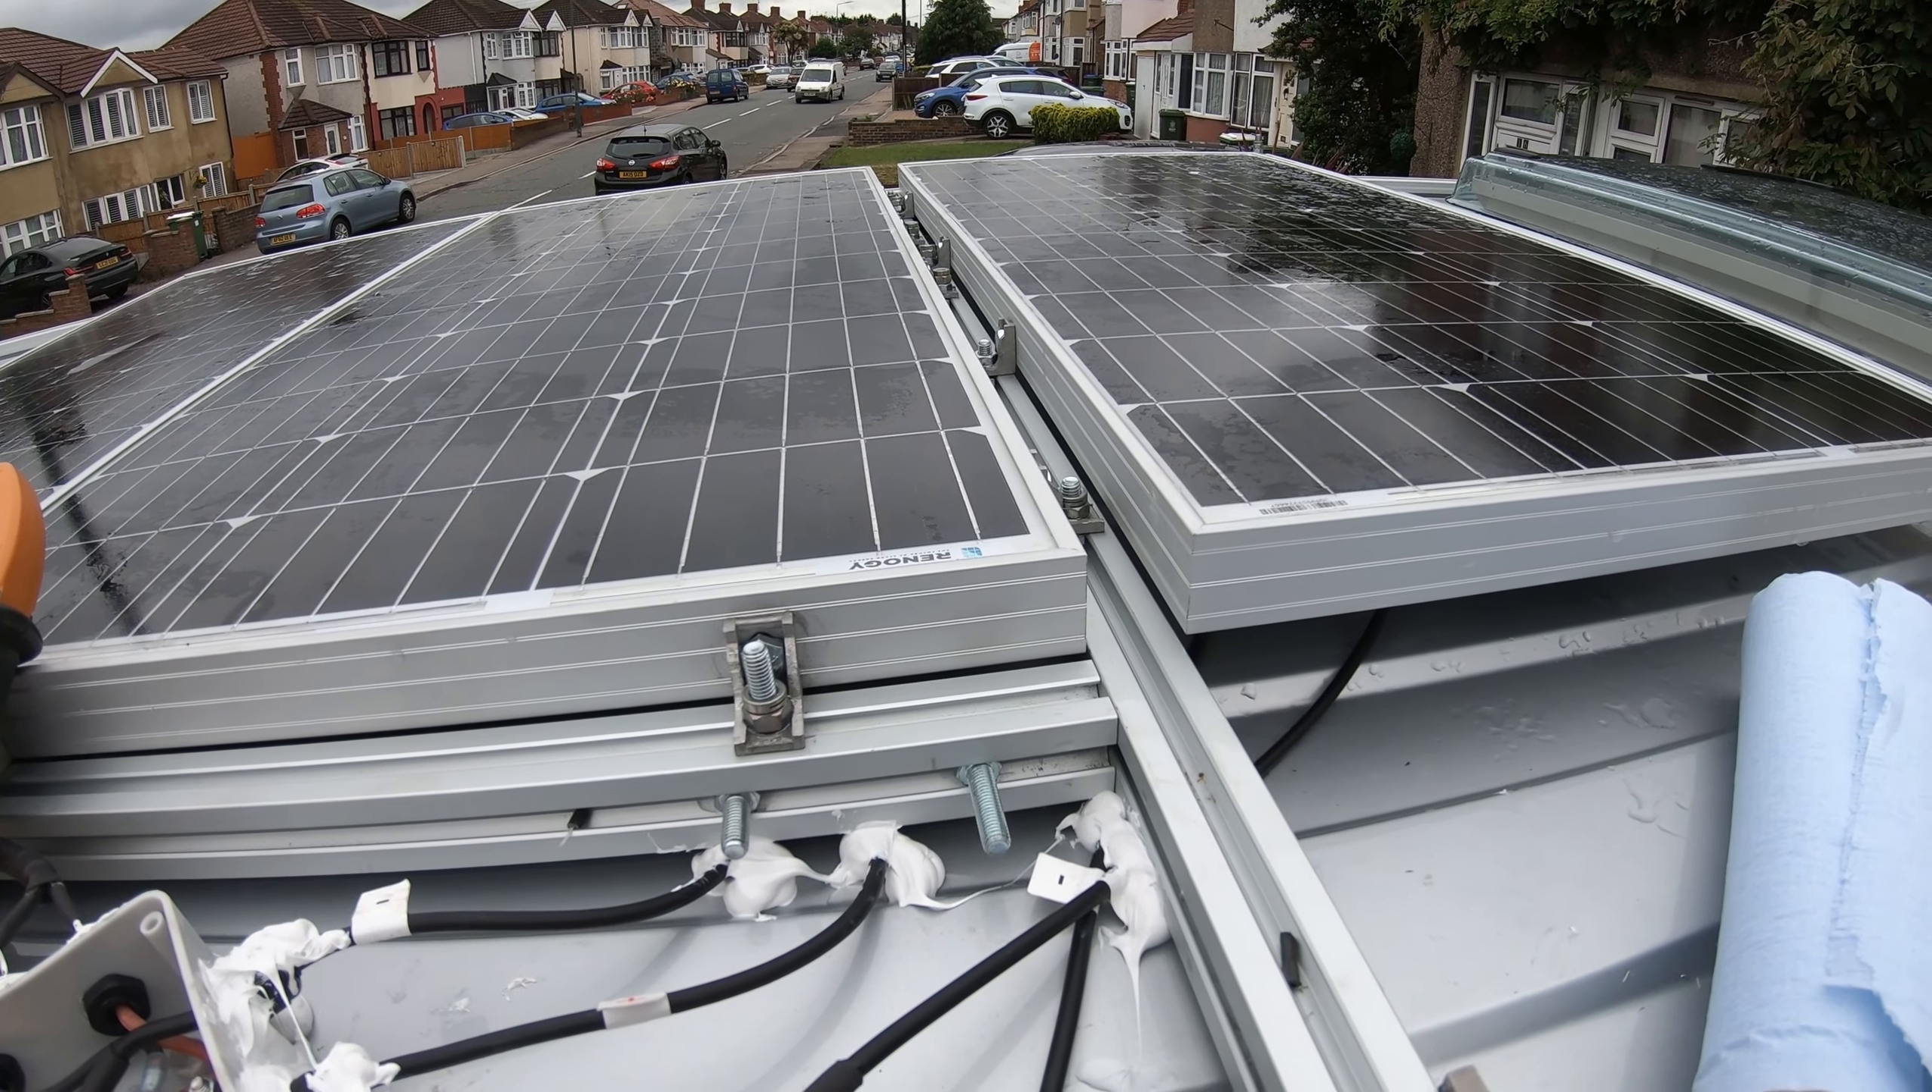So i finally finished off doing the panels you can see they're all connected up.